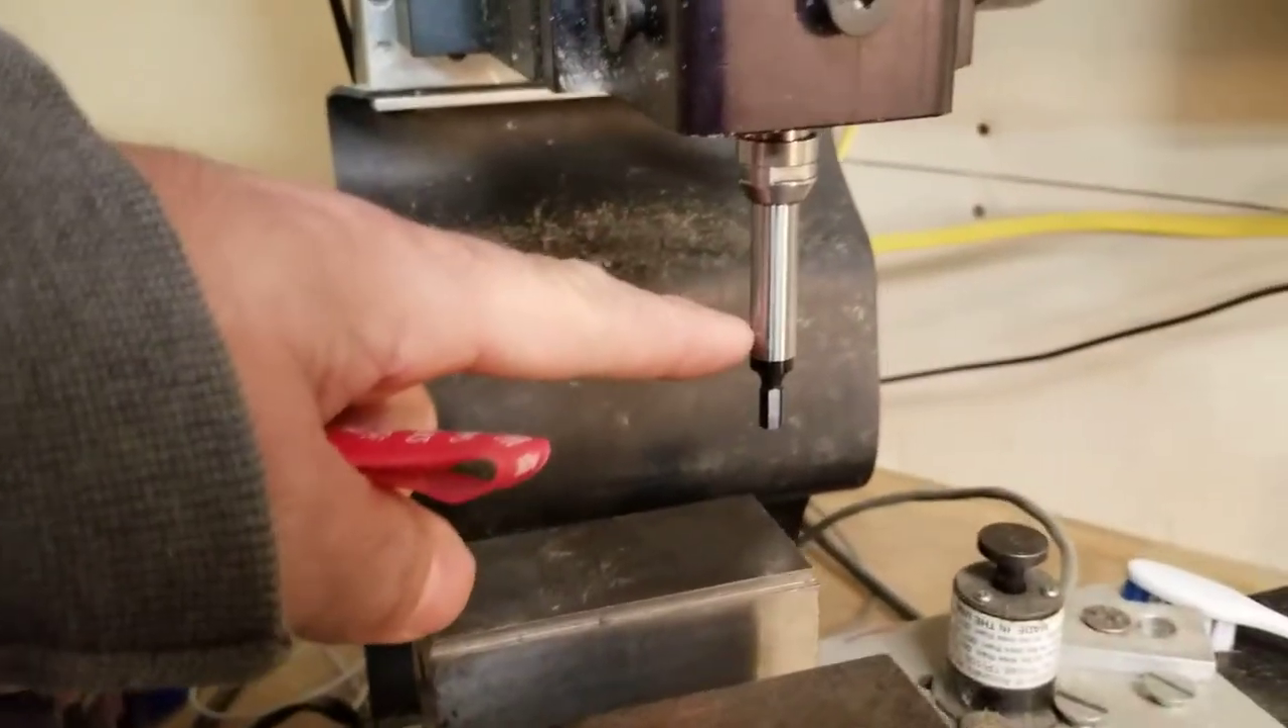We've got the edge finder in the spindle.